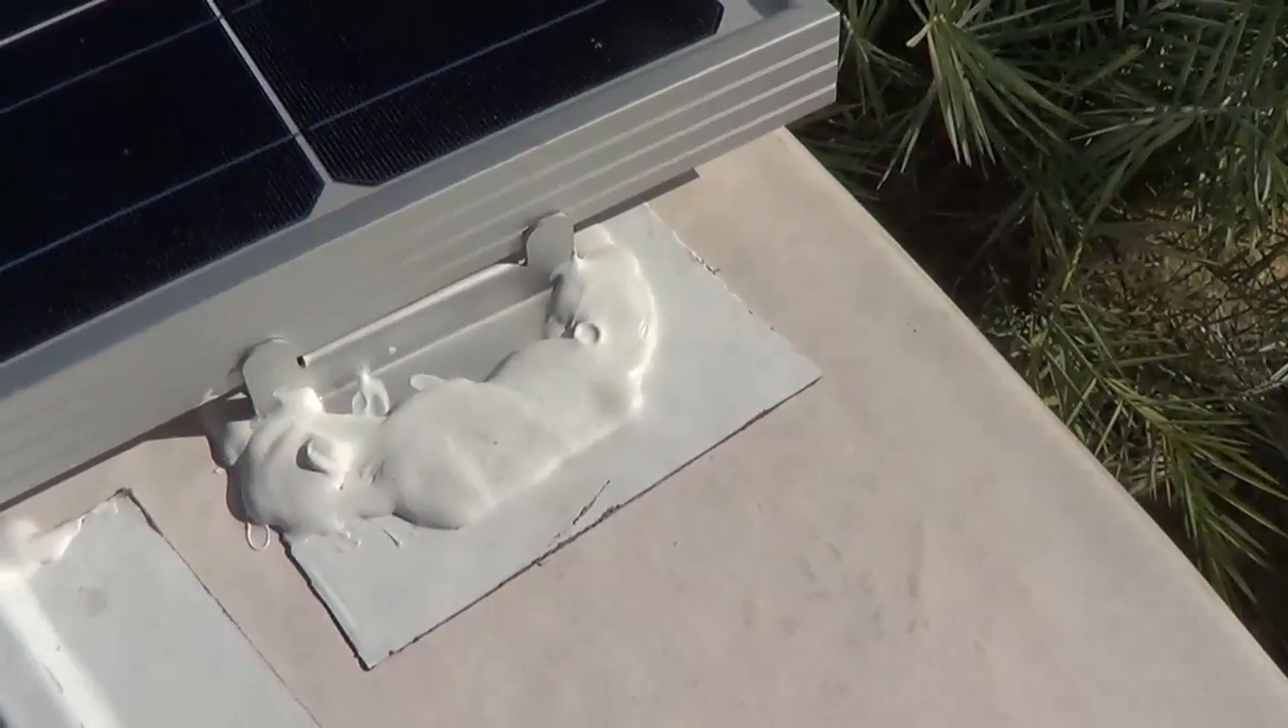And you can see there's the final seal on the mounting brackets.